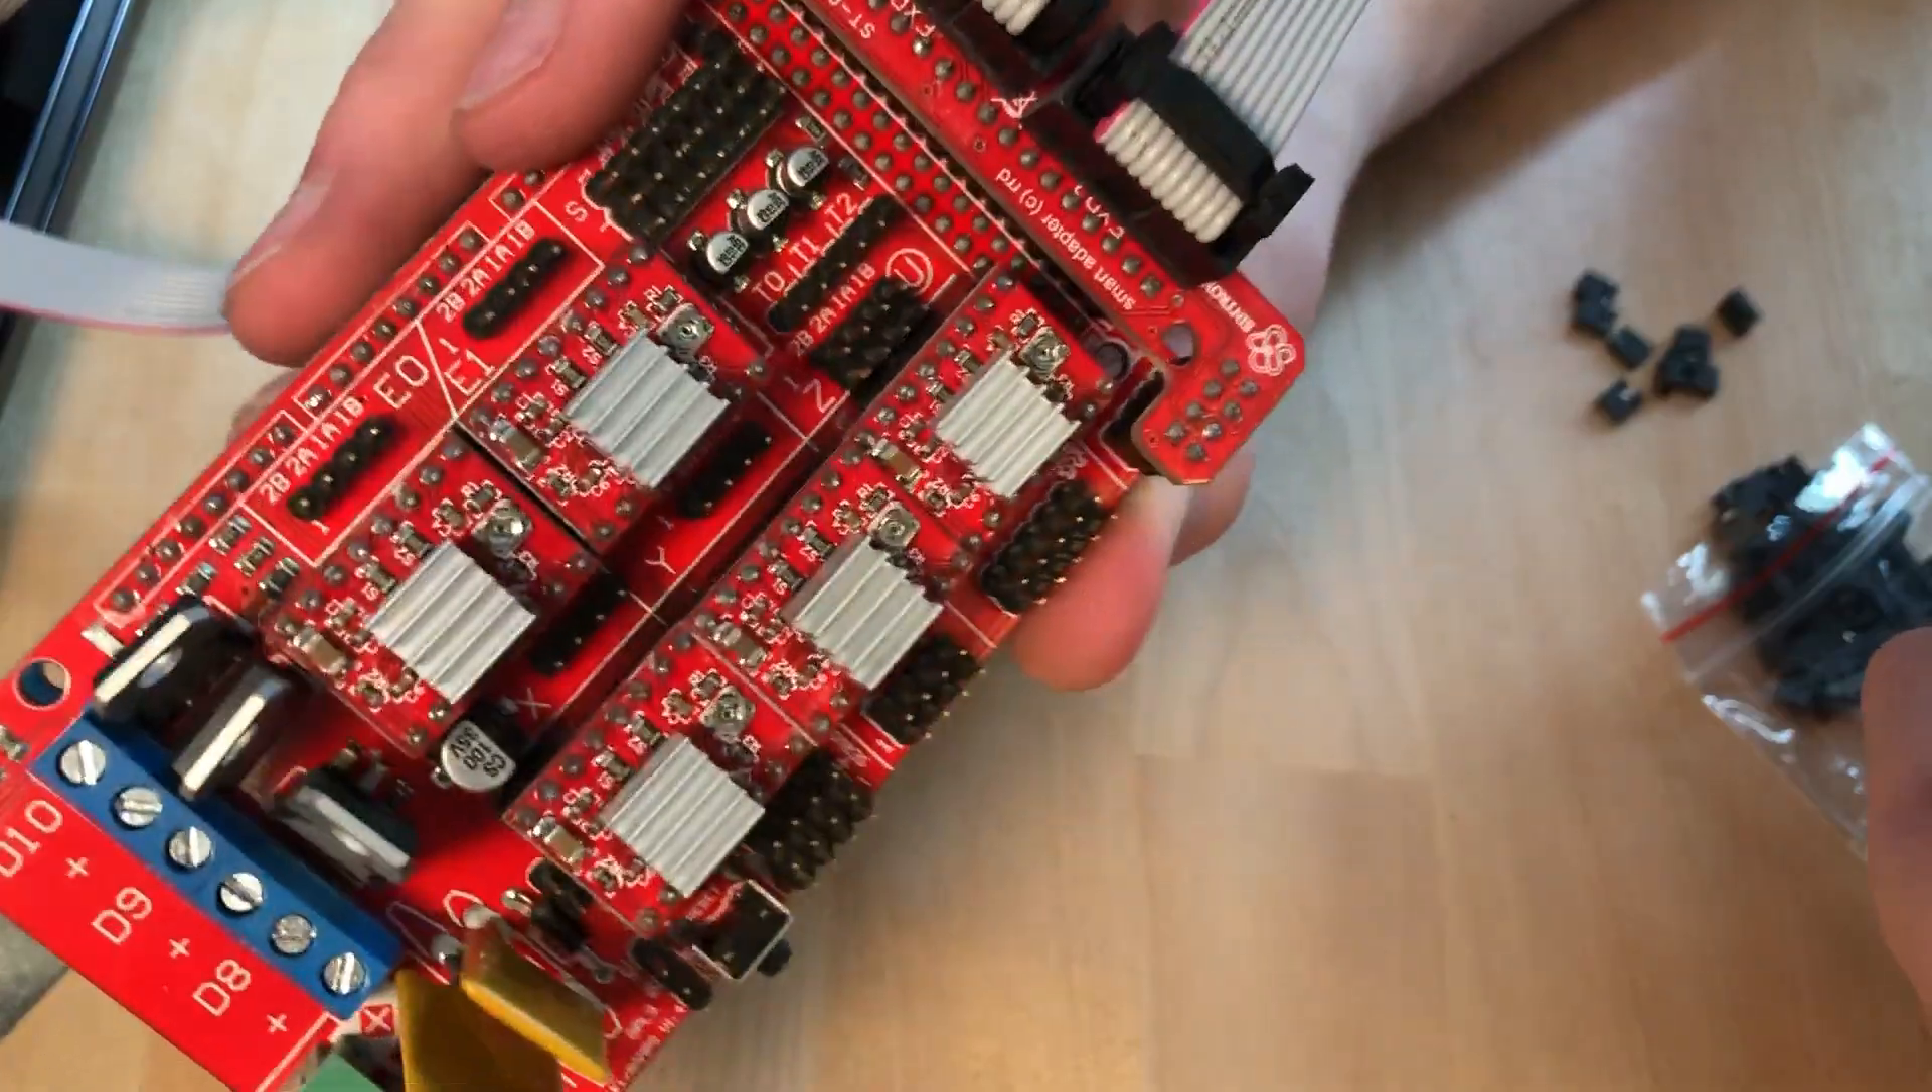So now the stepper motor drivers are all in place.